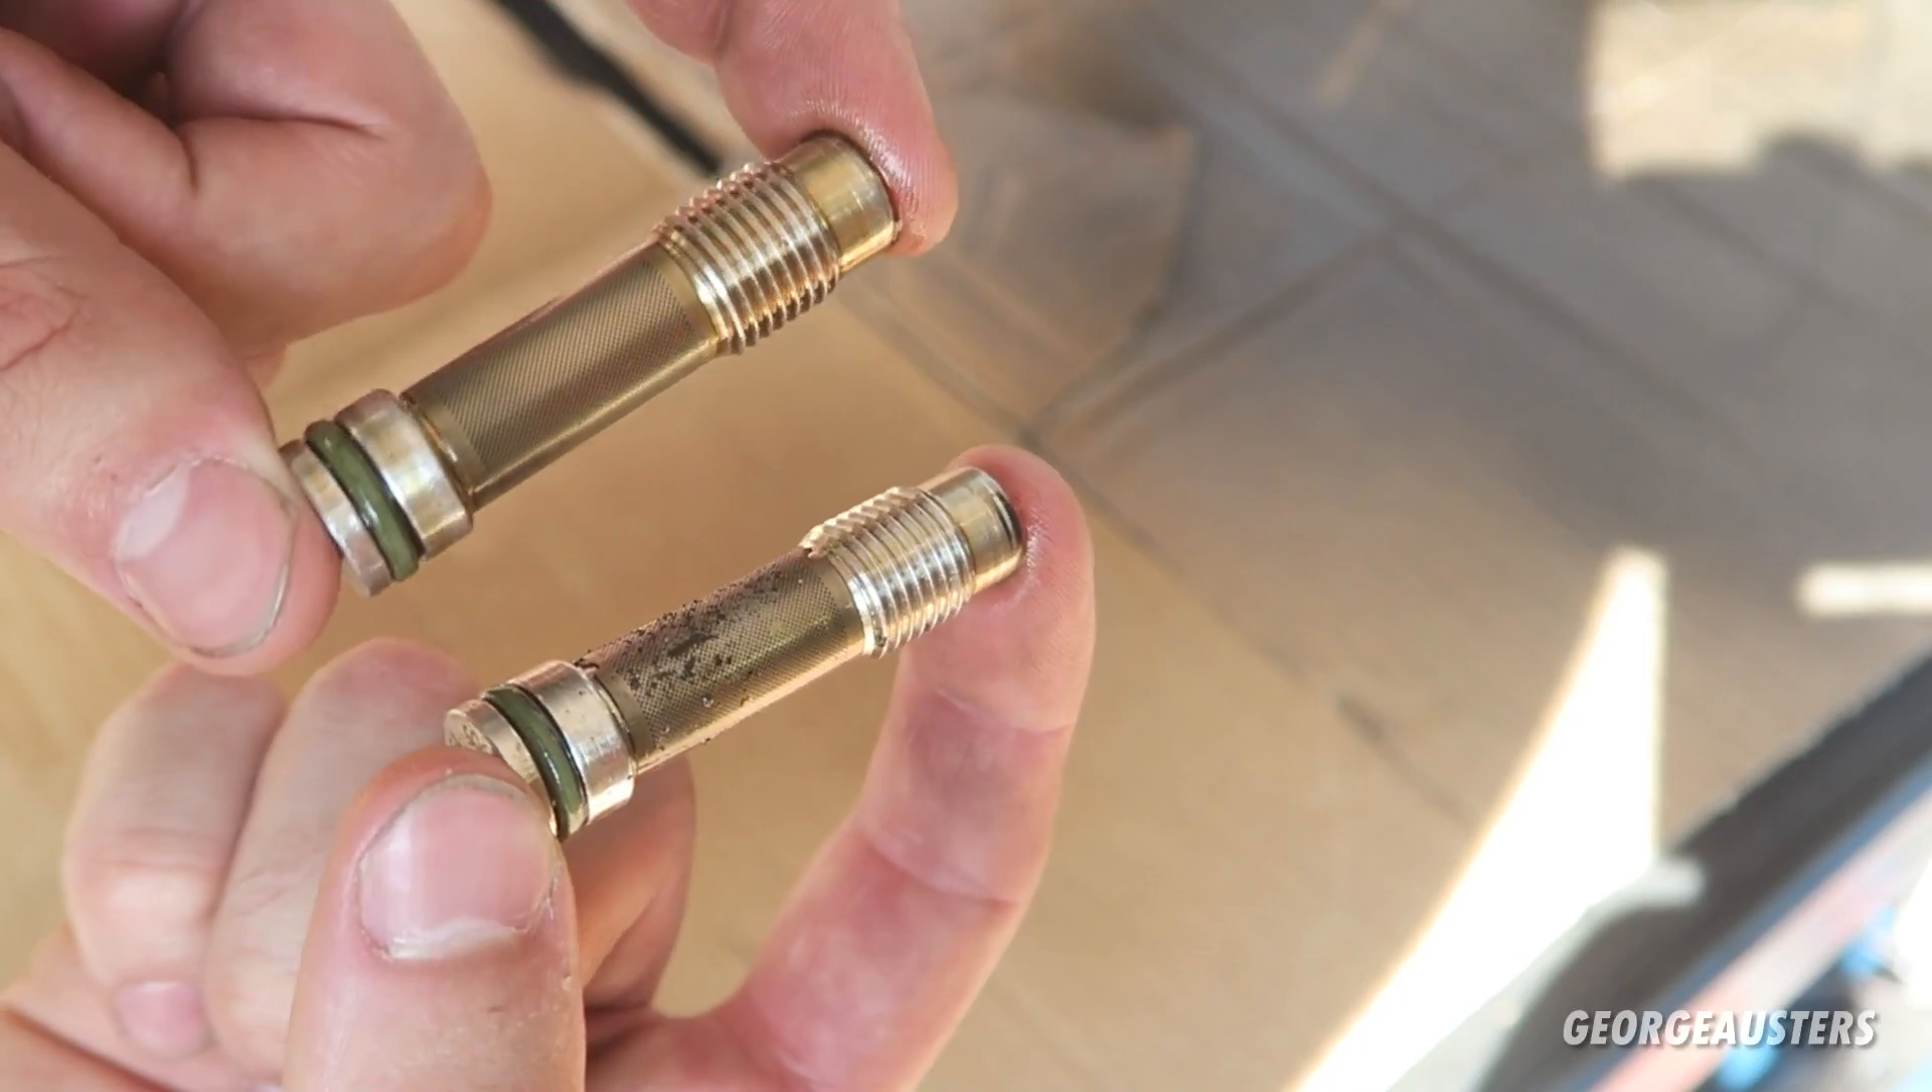Okay then so as you can see we have both of the check valves removed now.